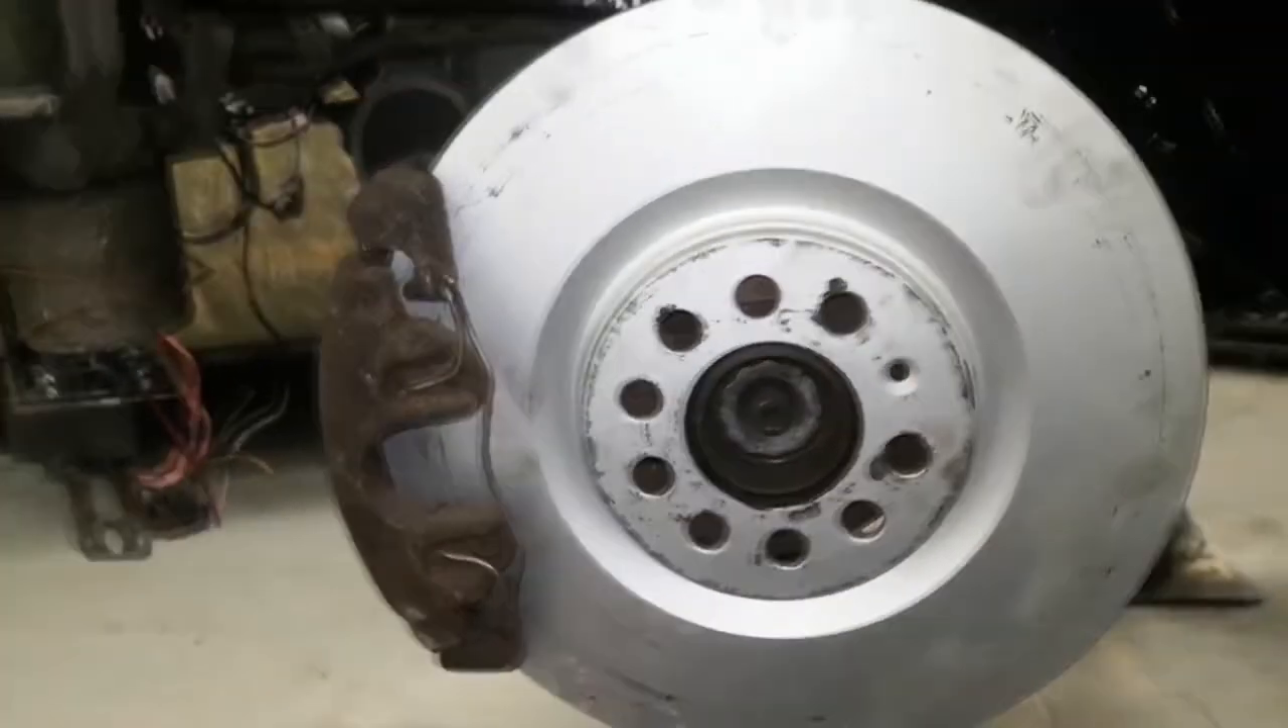So, all that's left to do now is put wheels on.